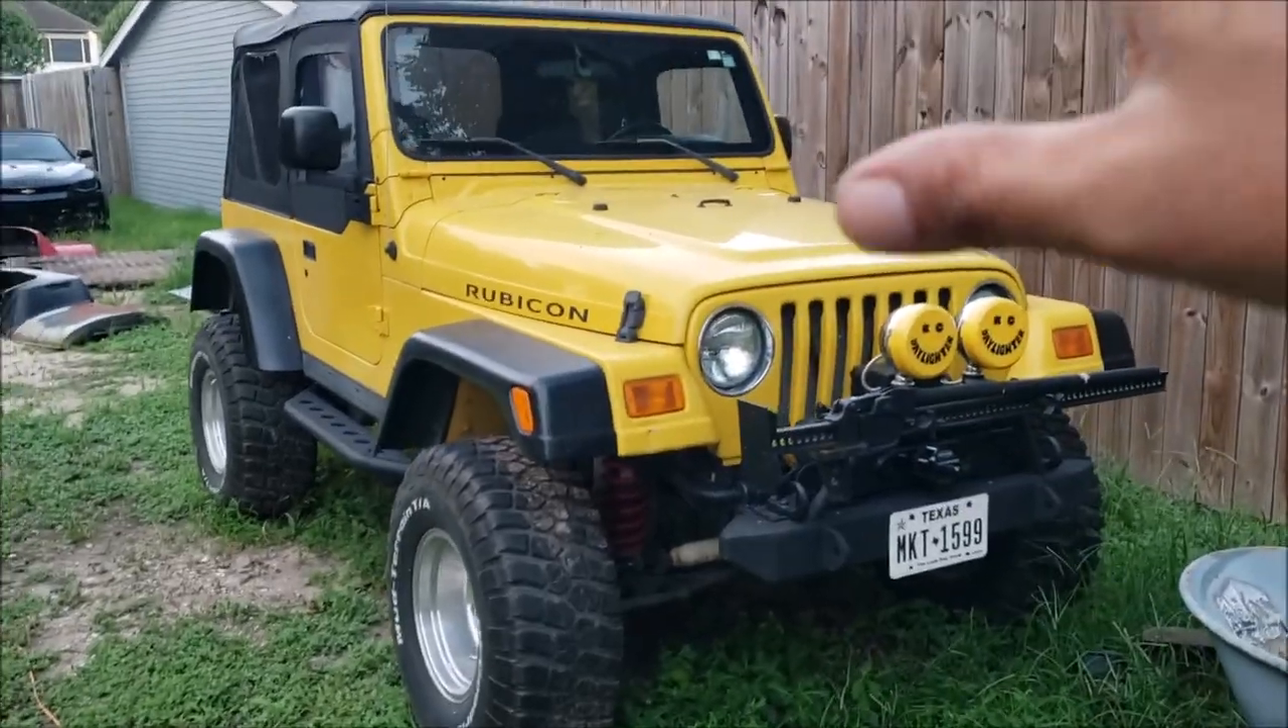Here's the jeep i just put the half doors on it.